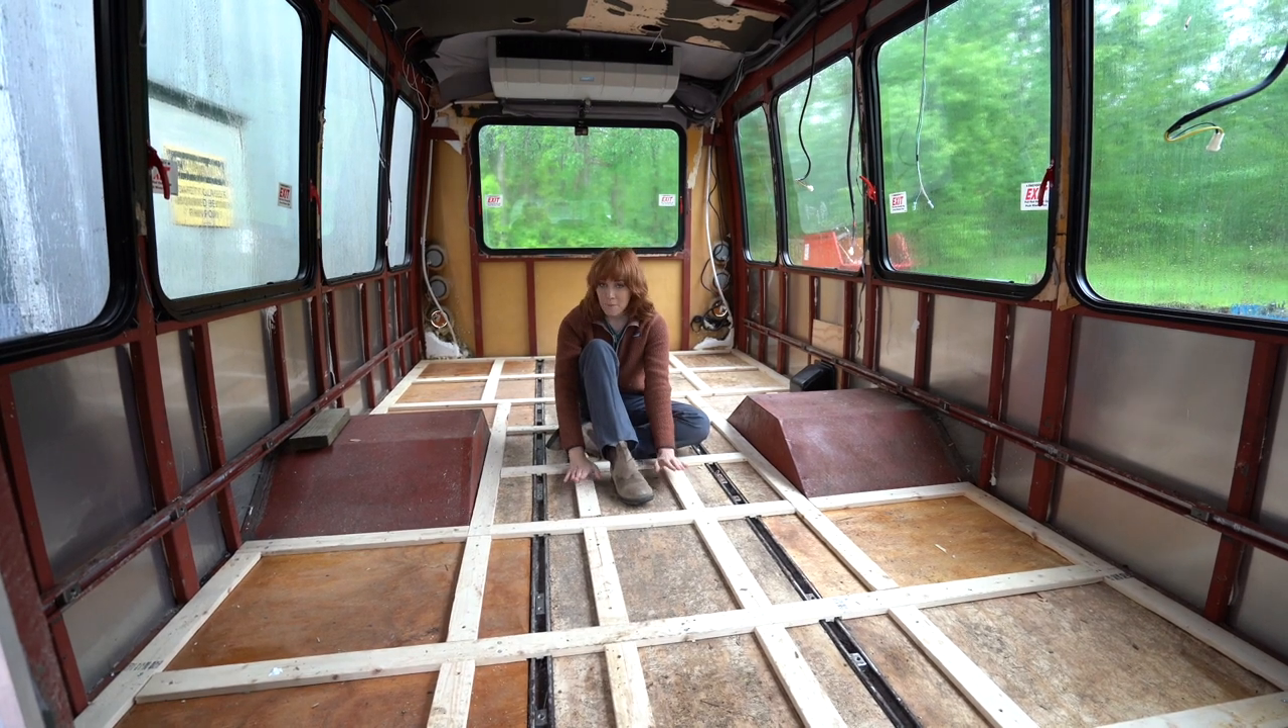Framing is finally finished, and now it's time for the insulation.